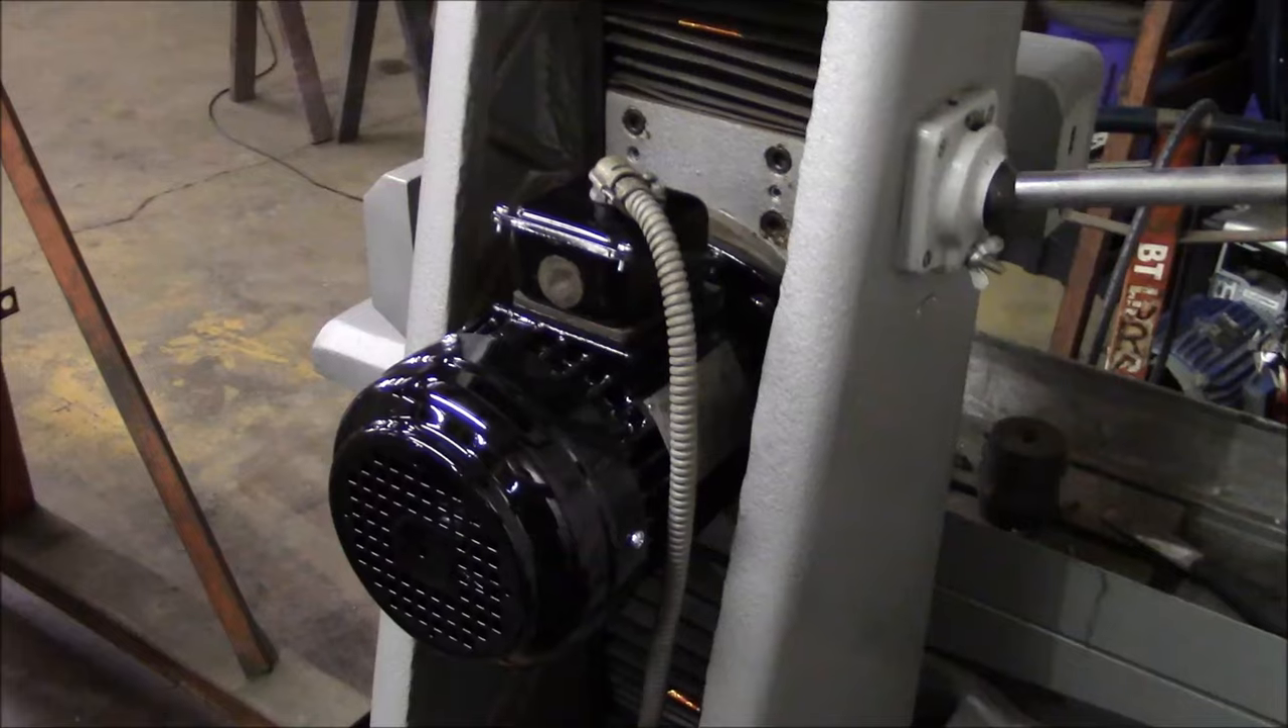Okay here's the uh spindle motor installed on the grinder.